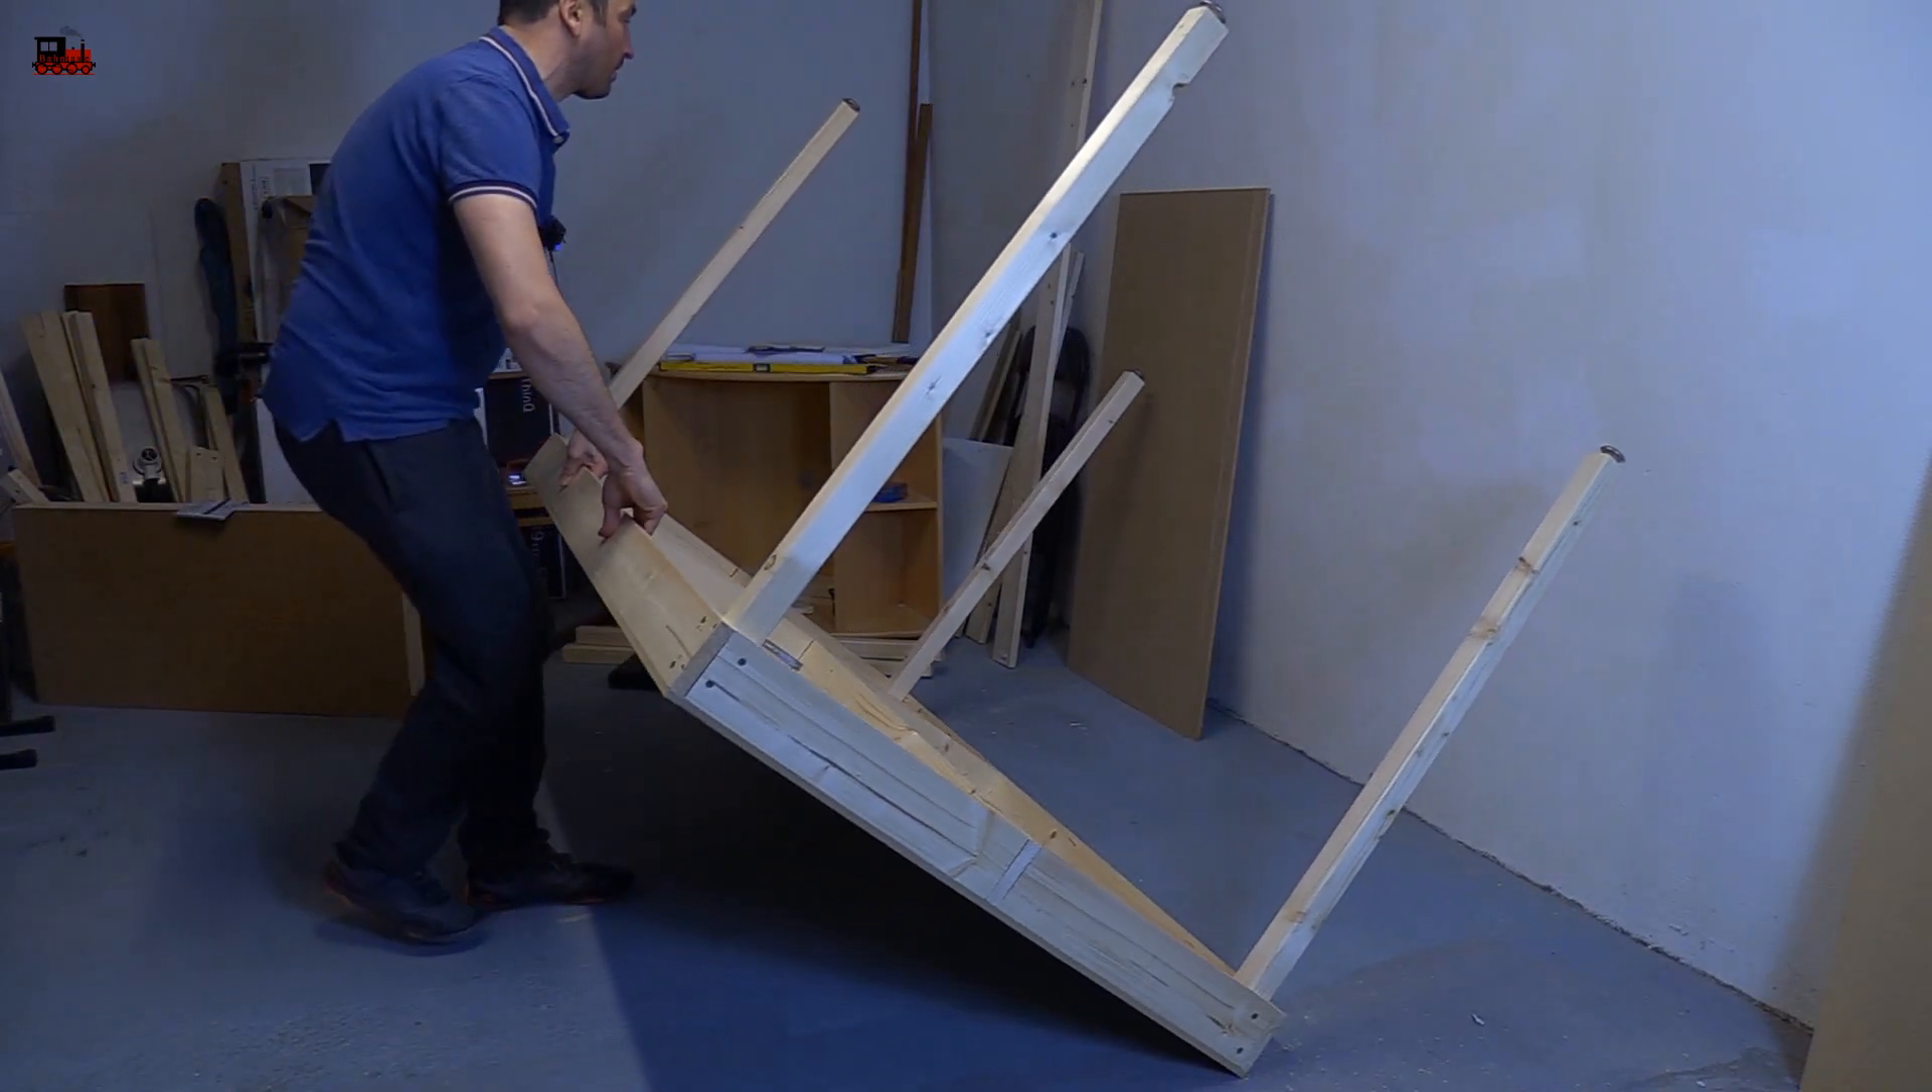Ich habe jetzt erstmal noch vier Tischbeine dran.